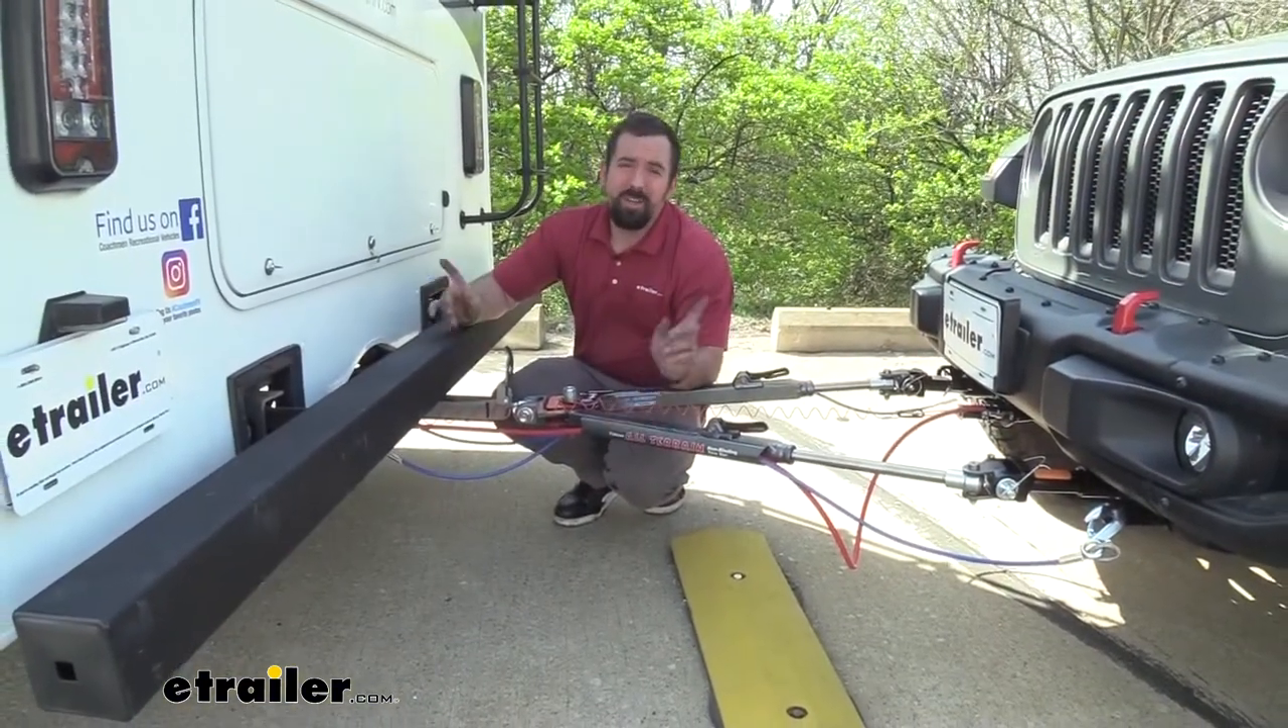So now we have all of our connections made between the RV and our towed vehicle.